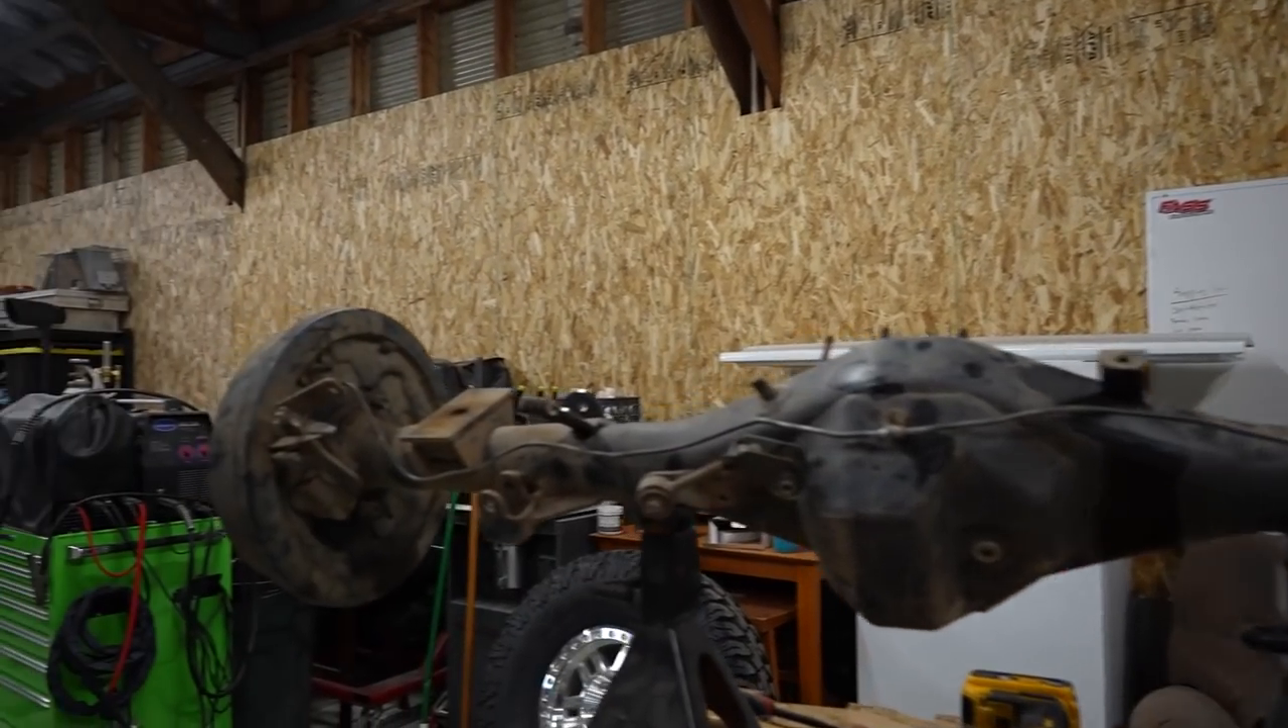All right we got the rear axle removed.